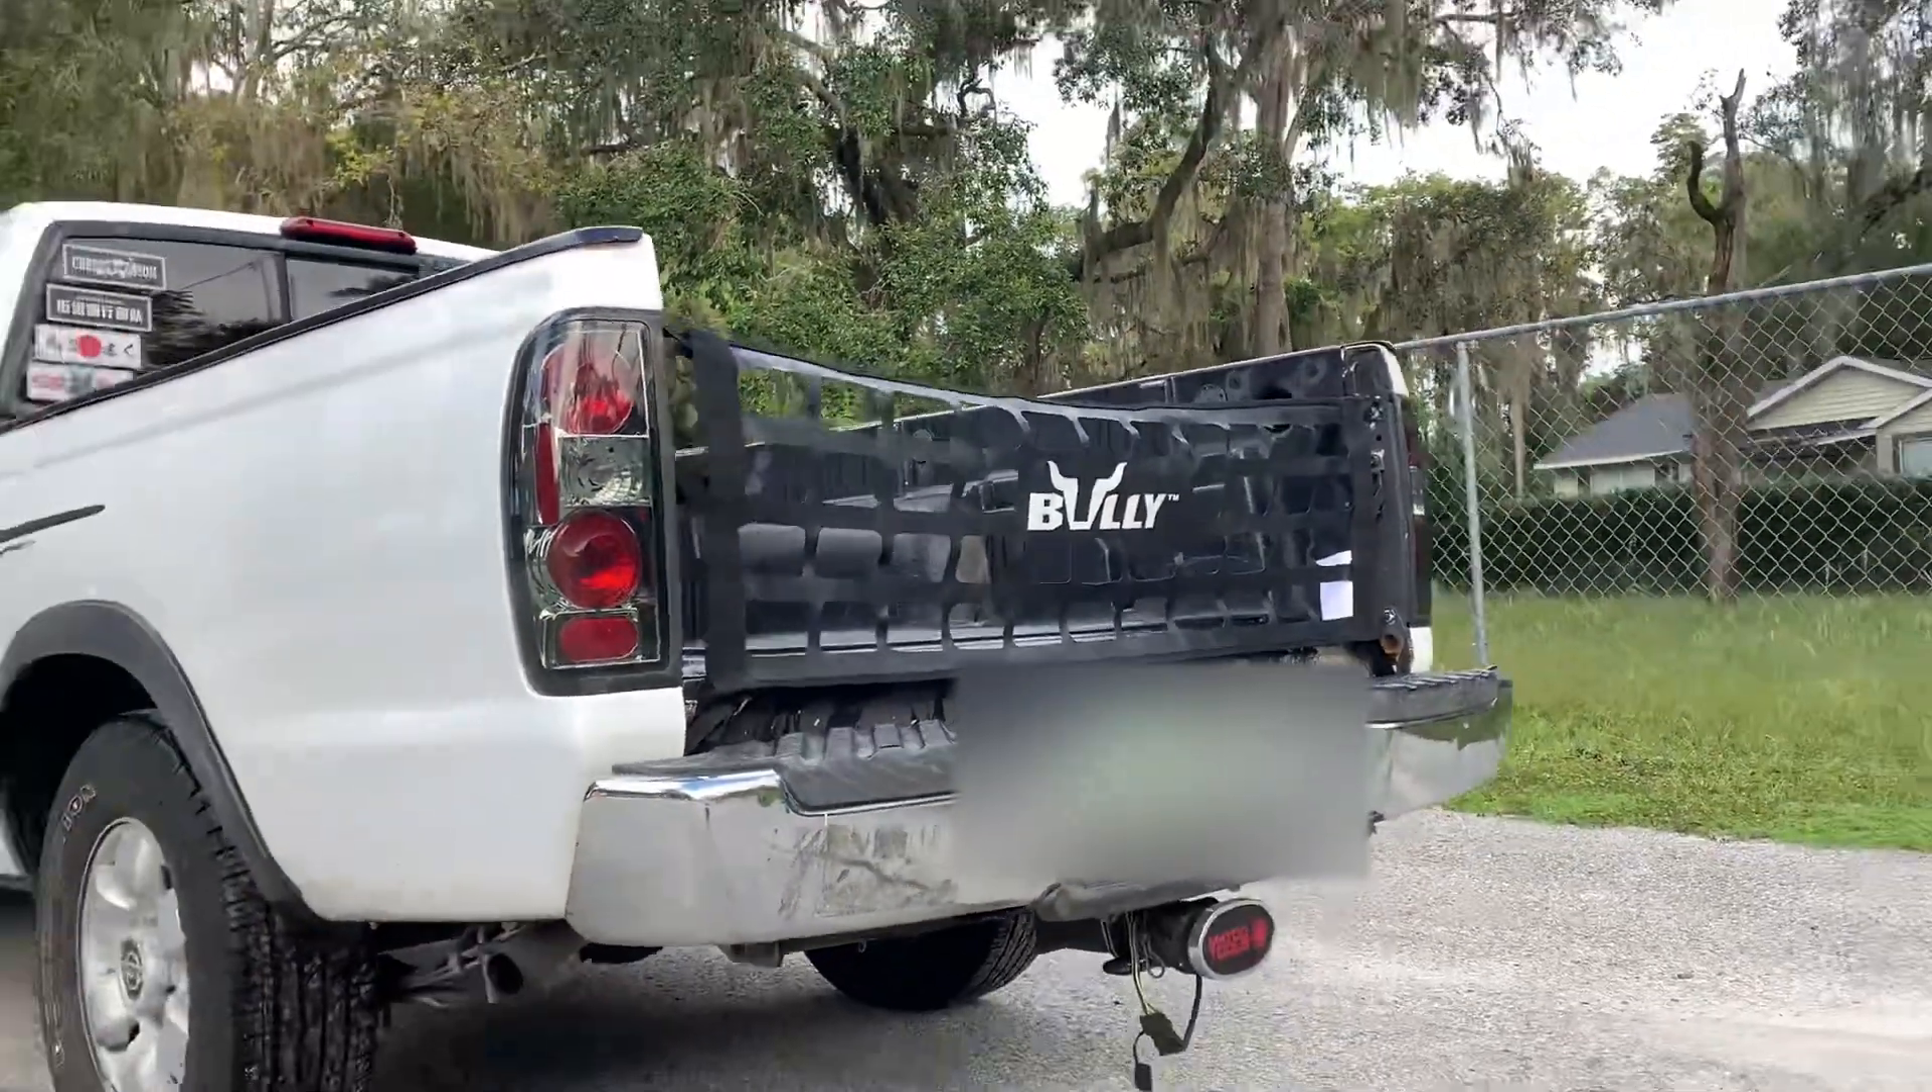And just like that, we have completely installed the brand new tailgate net.